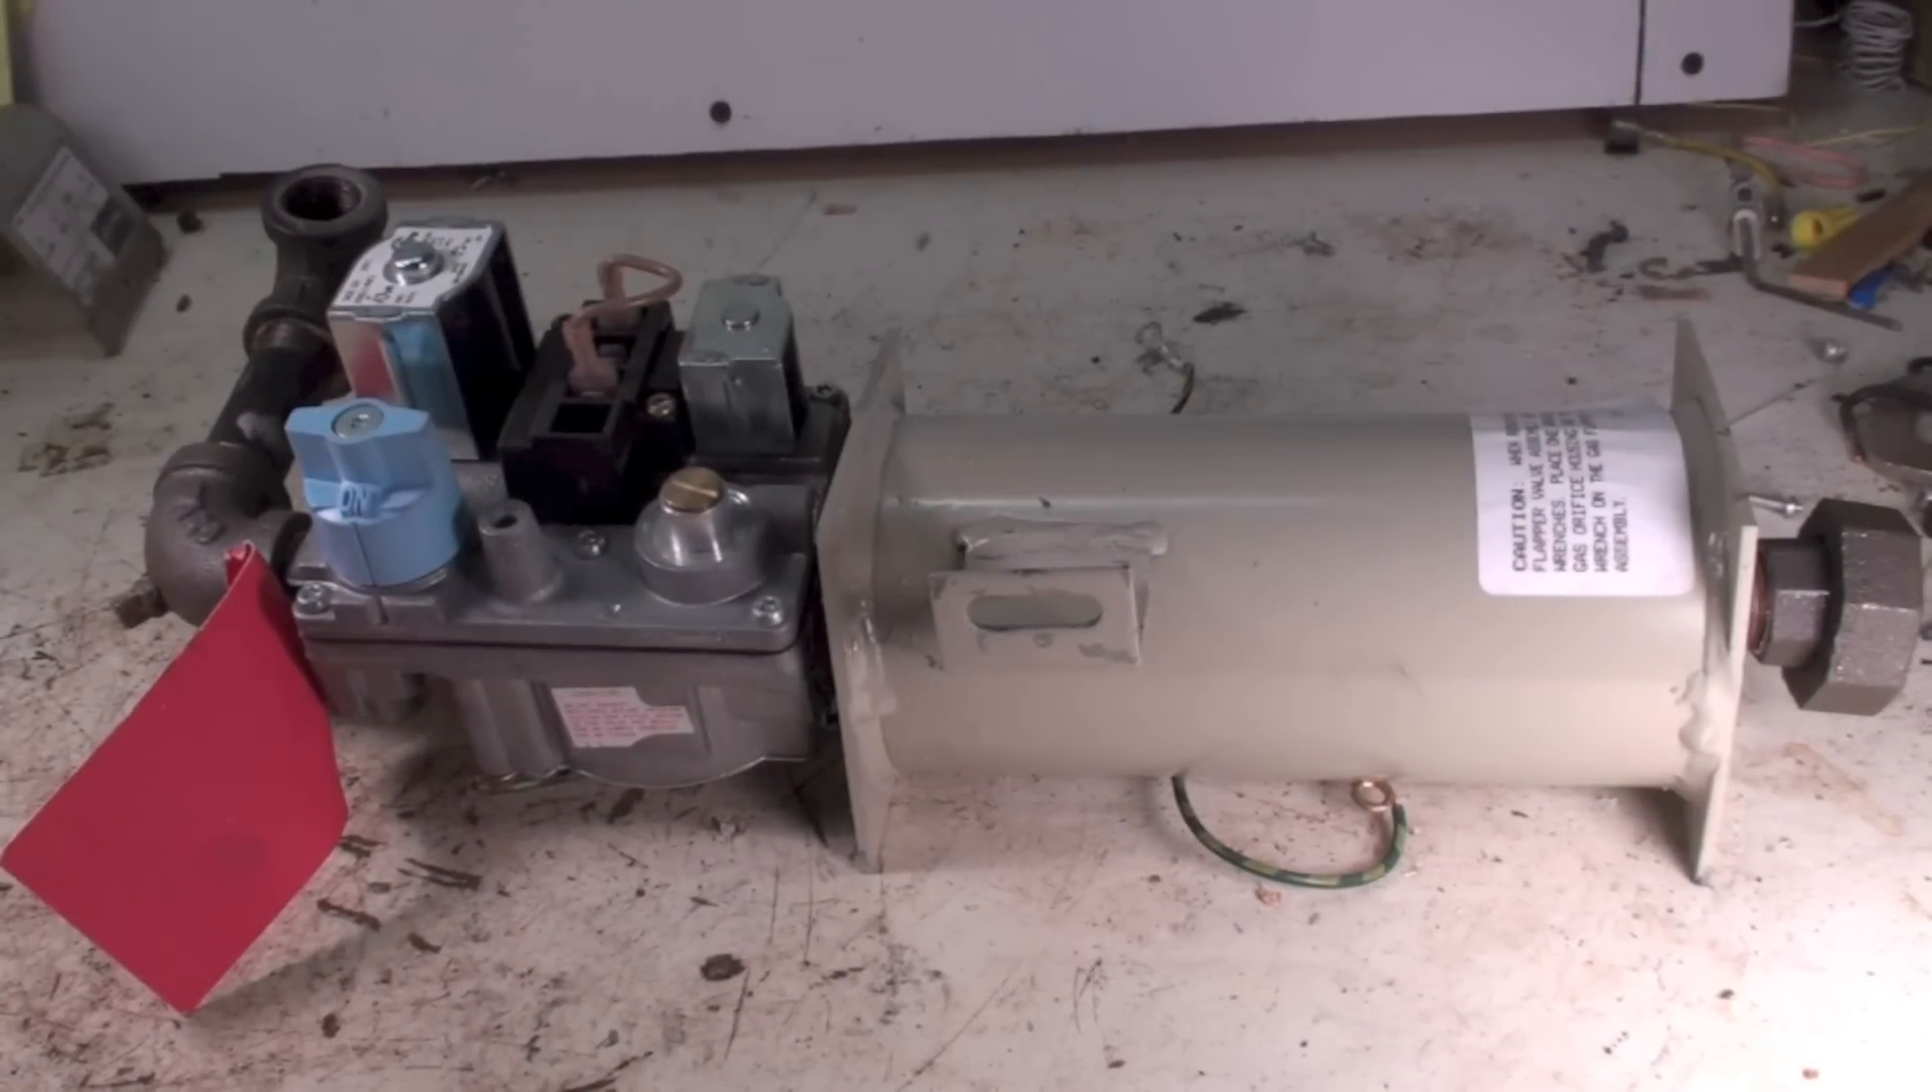Okay I've got this gas valve assembly off with this drum.